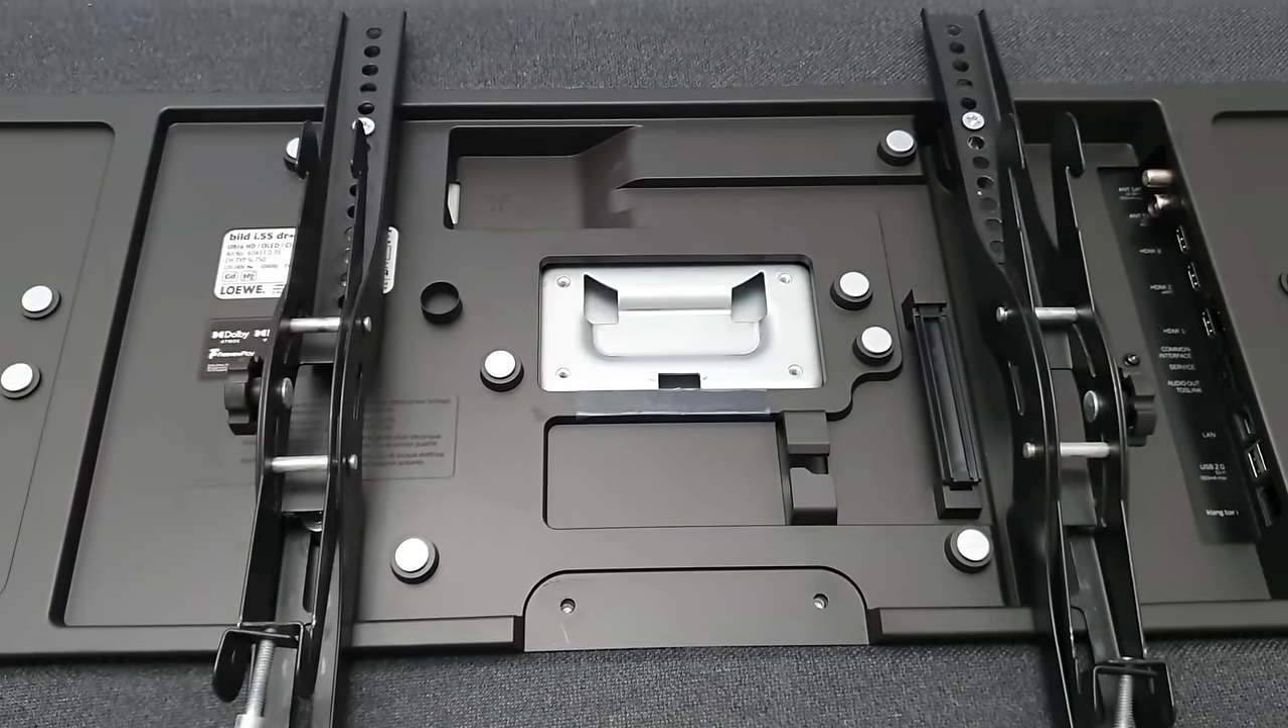Due to the design of my wall mounting brackets they will hang down a little bit at the bottom so not looking too pretty.